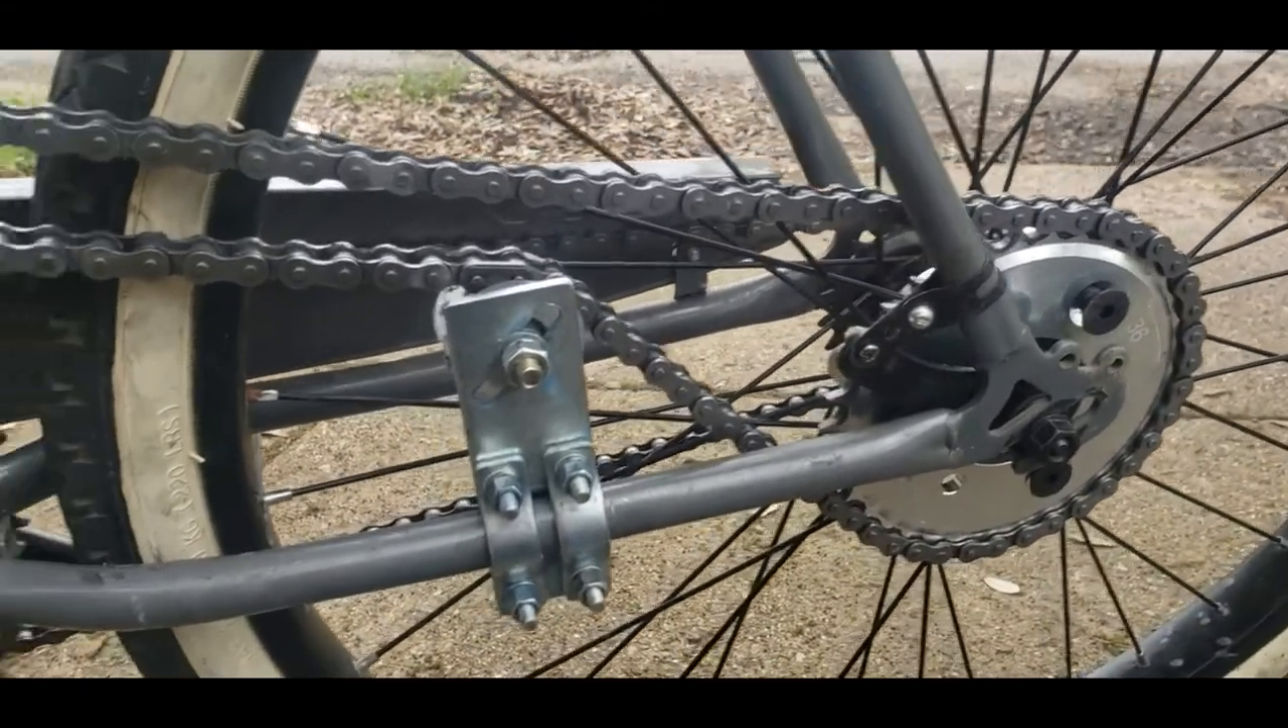Um, we got the sprockets all installed. Got the chain tight. Chain looks good. Everything there looks good.